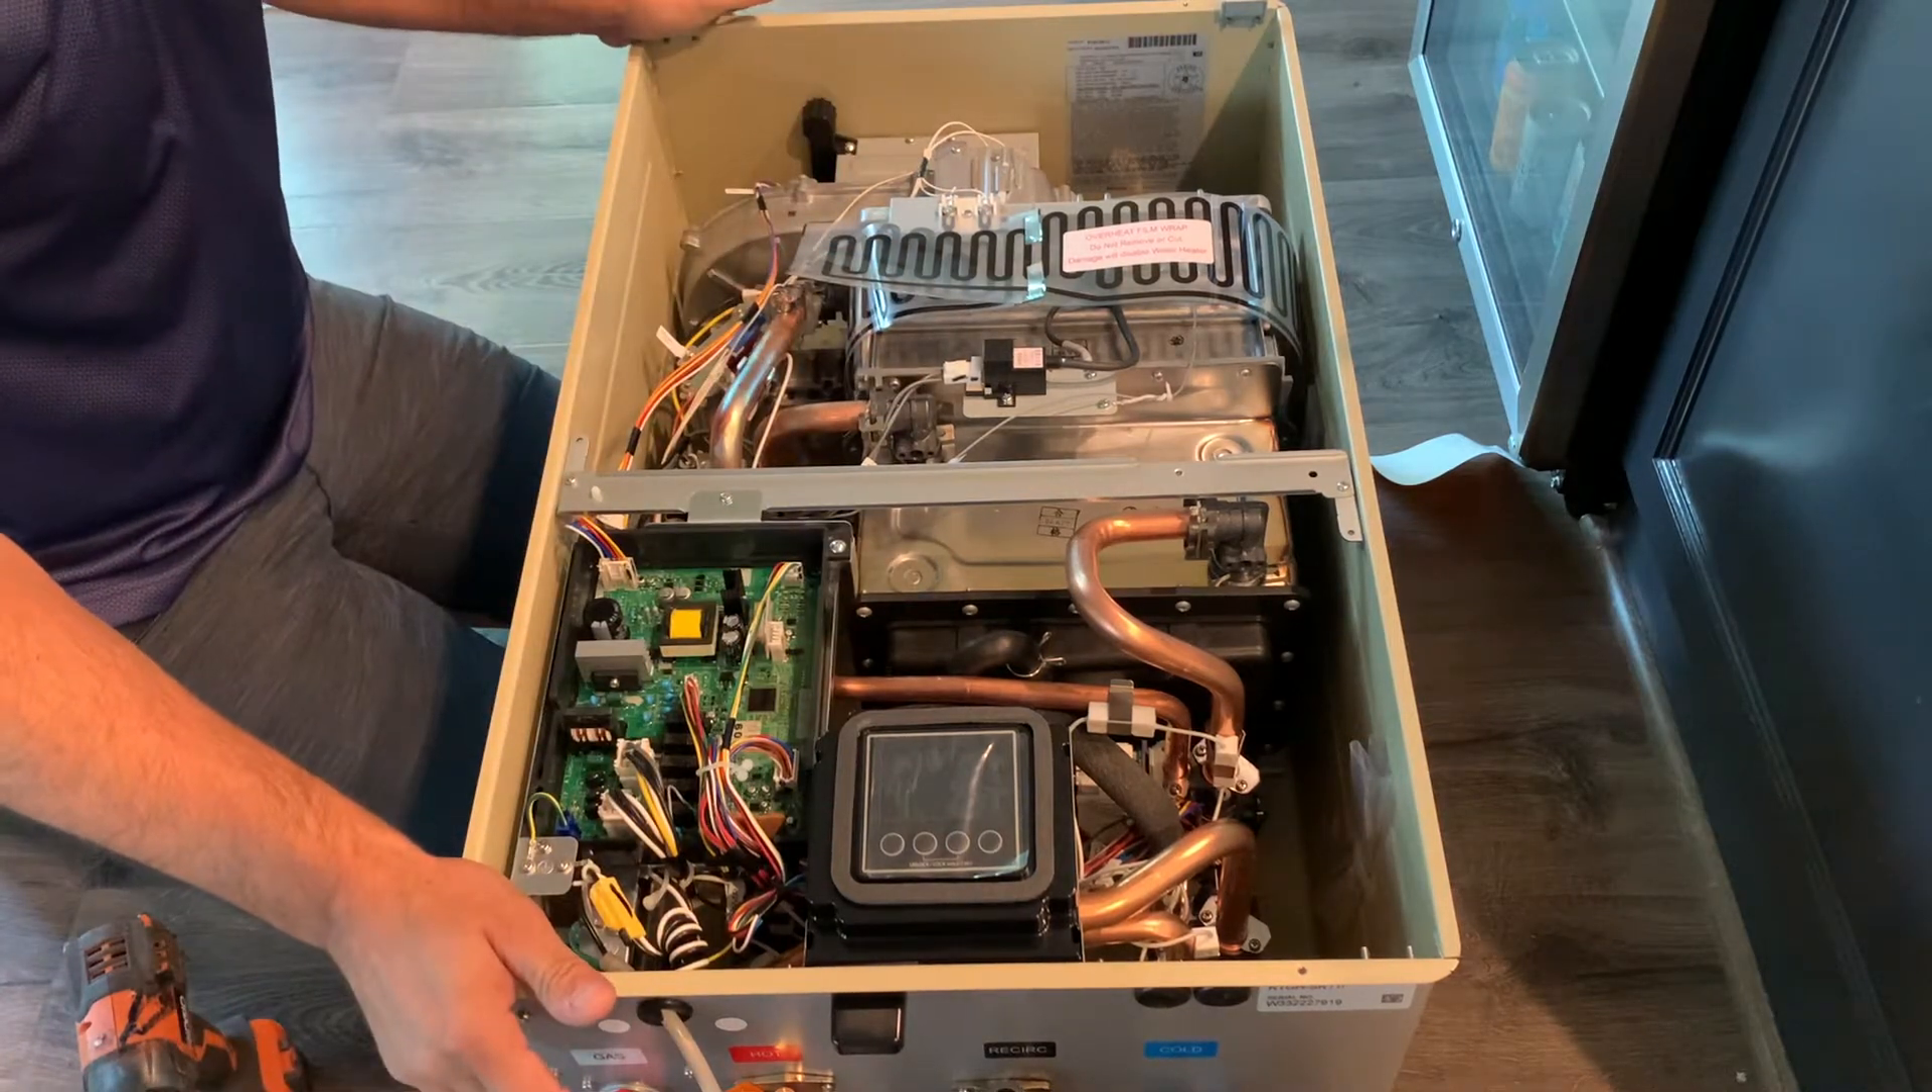So with the front cover removed, we're going to see some familiar things.